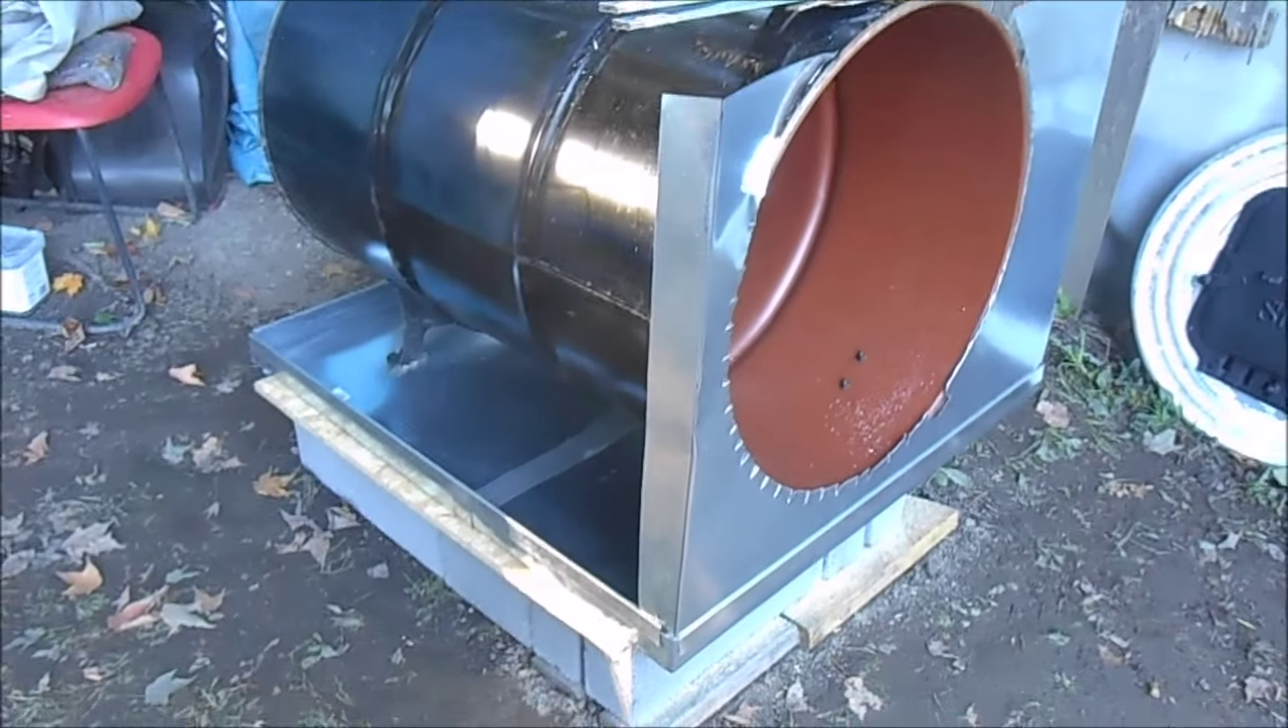Okay well I have the bottom box made and now I'm attaching the the sides.